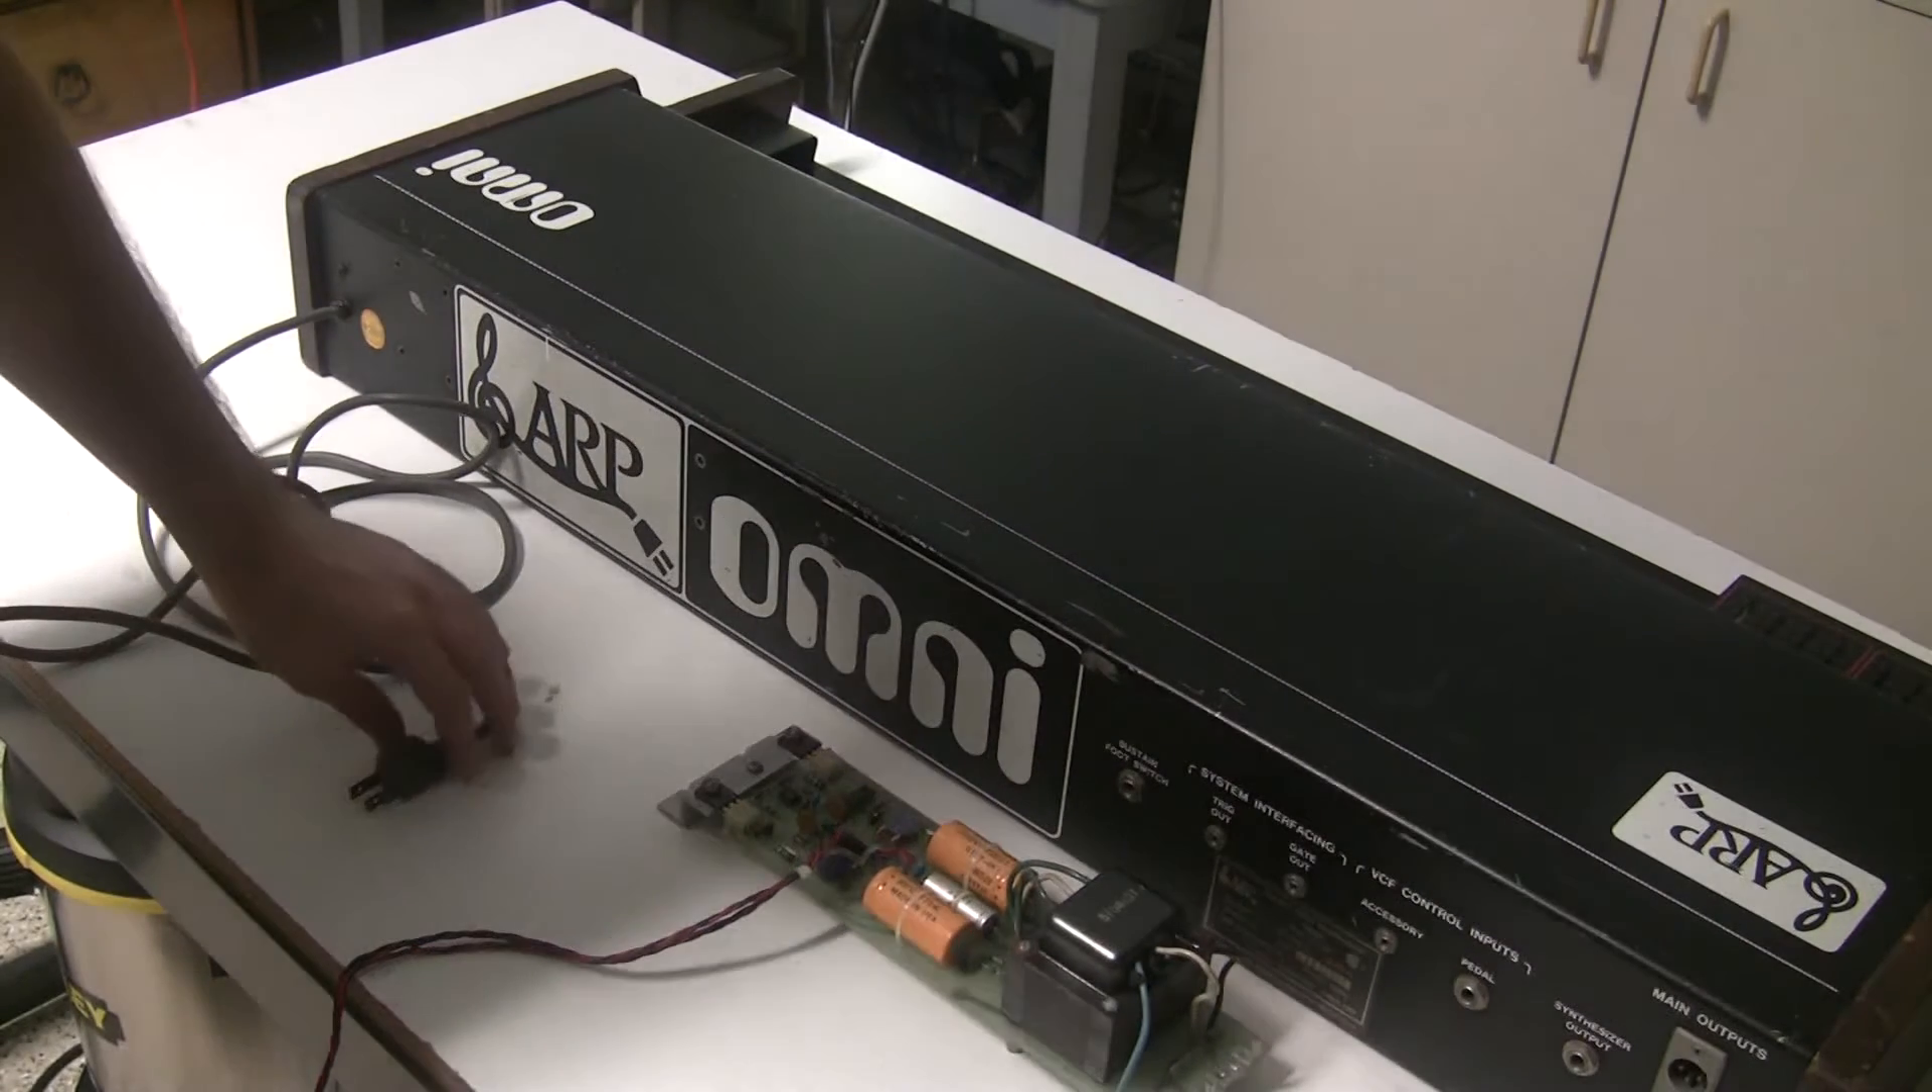So now I've got the power supply board out.